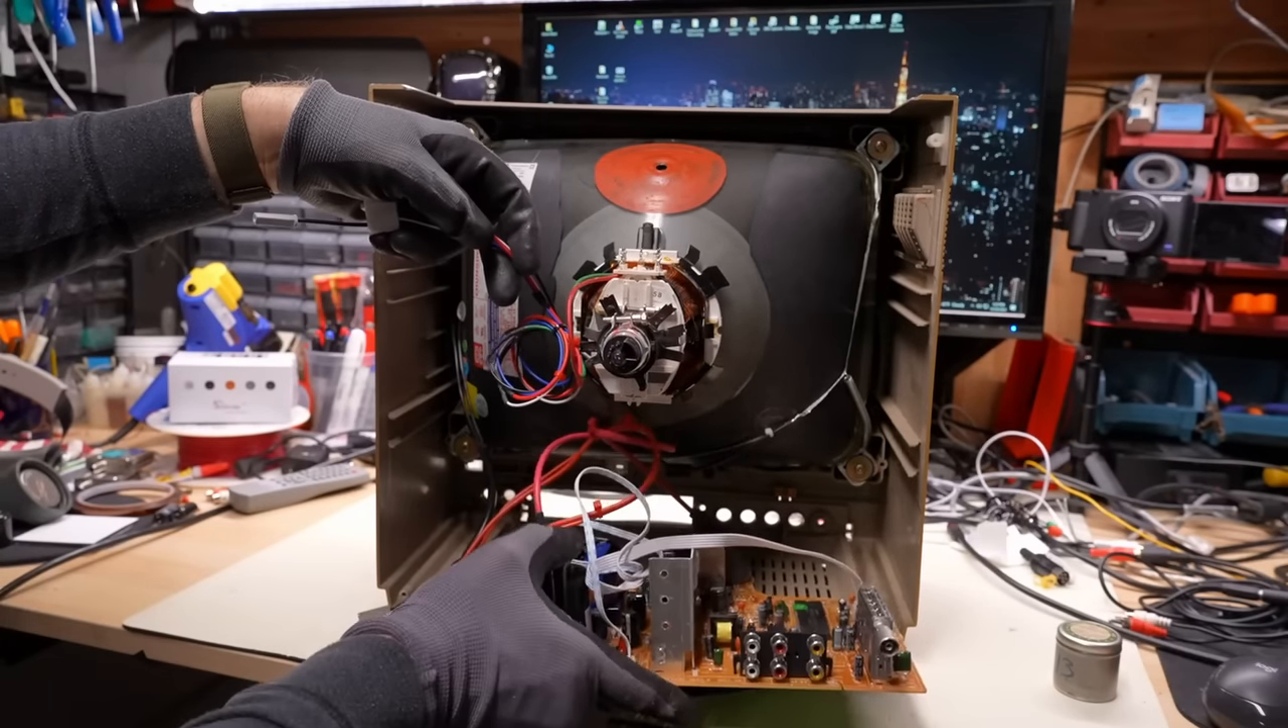What makes the Commodore 1702 so perfect for projects like this is that inside of its chassis, and I already have this replacement CRT mounted in the set, there's so much space in here.